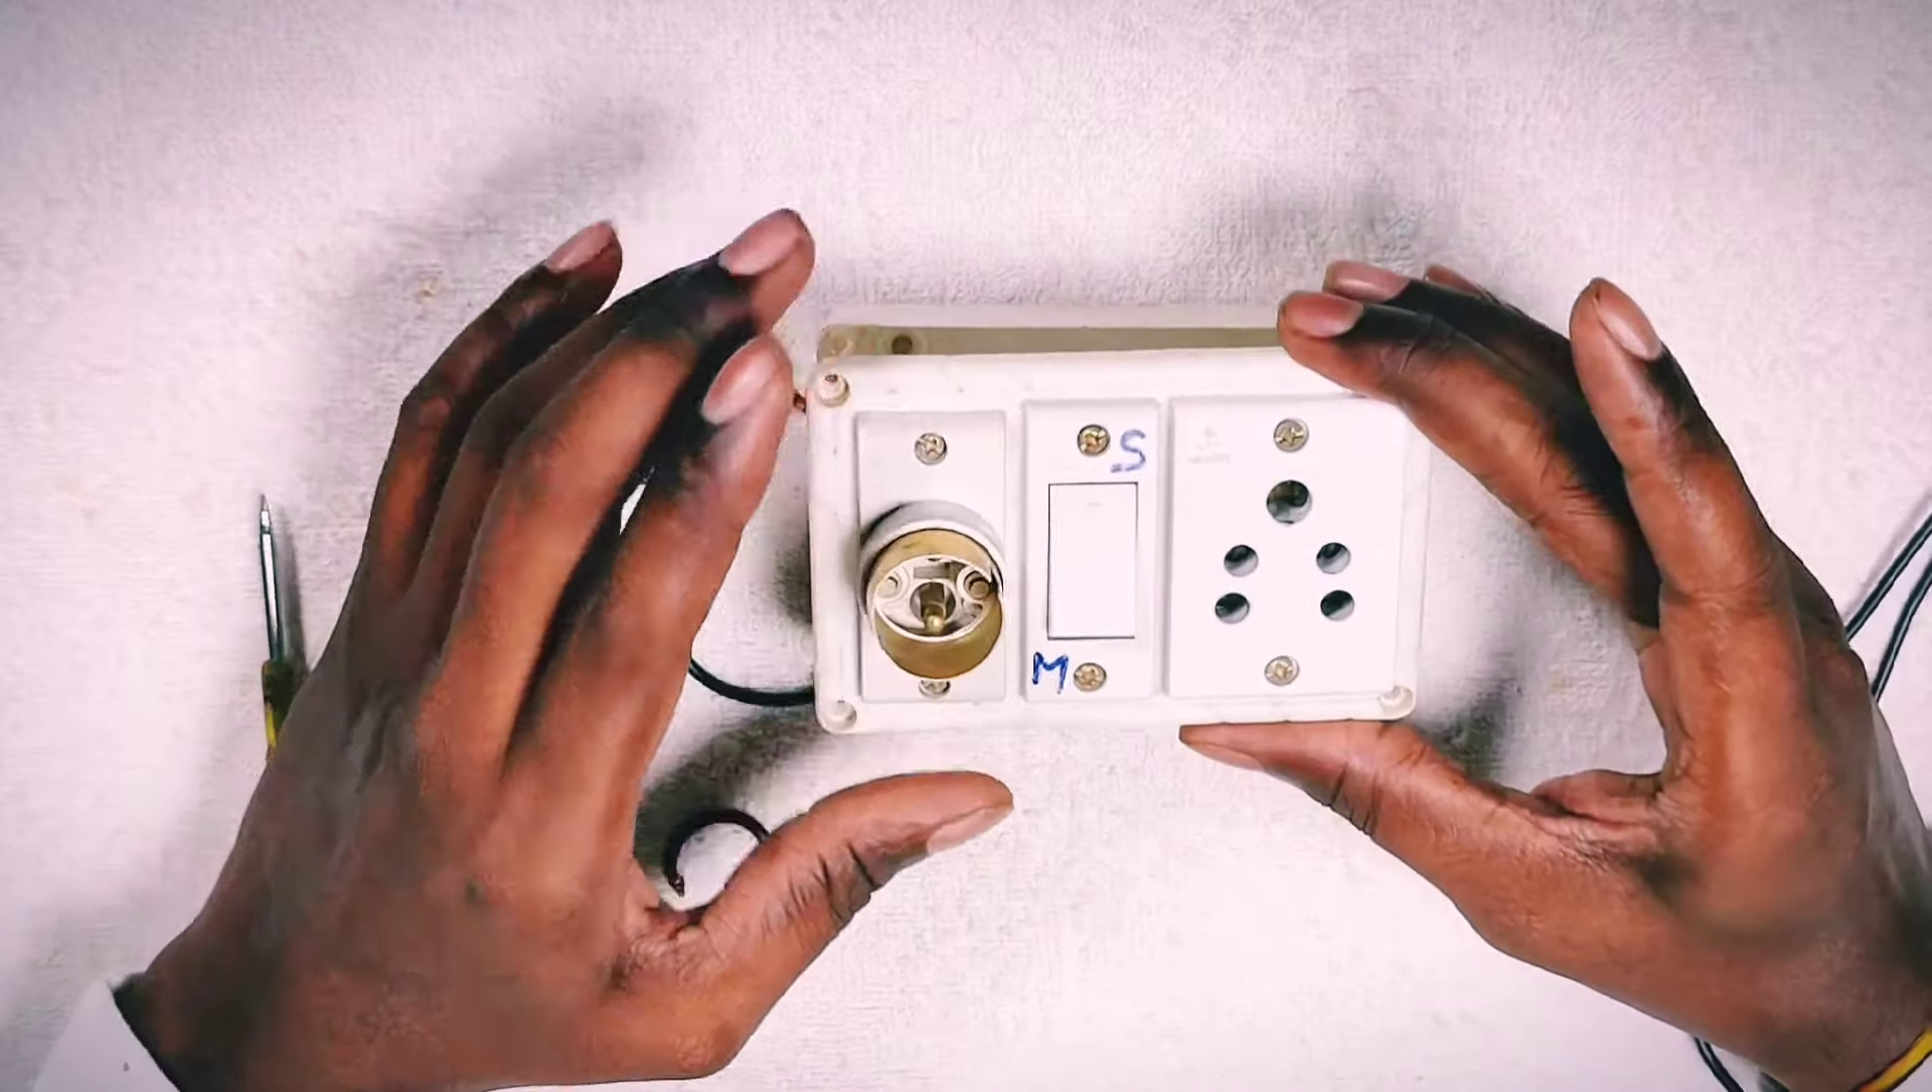दोस्तों हमने पहले से ये socket, two-way switch और एक holder को हमने three-way gang box में fit कर लिया है।